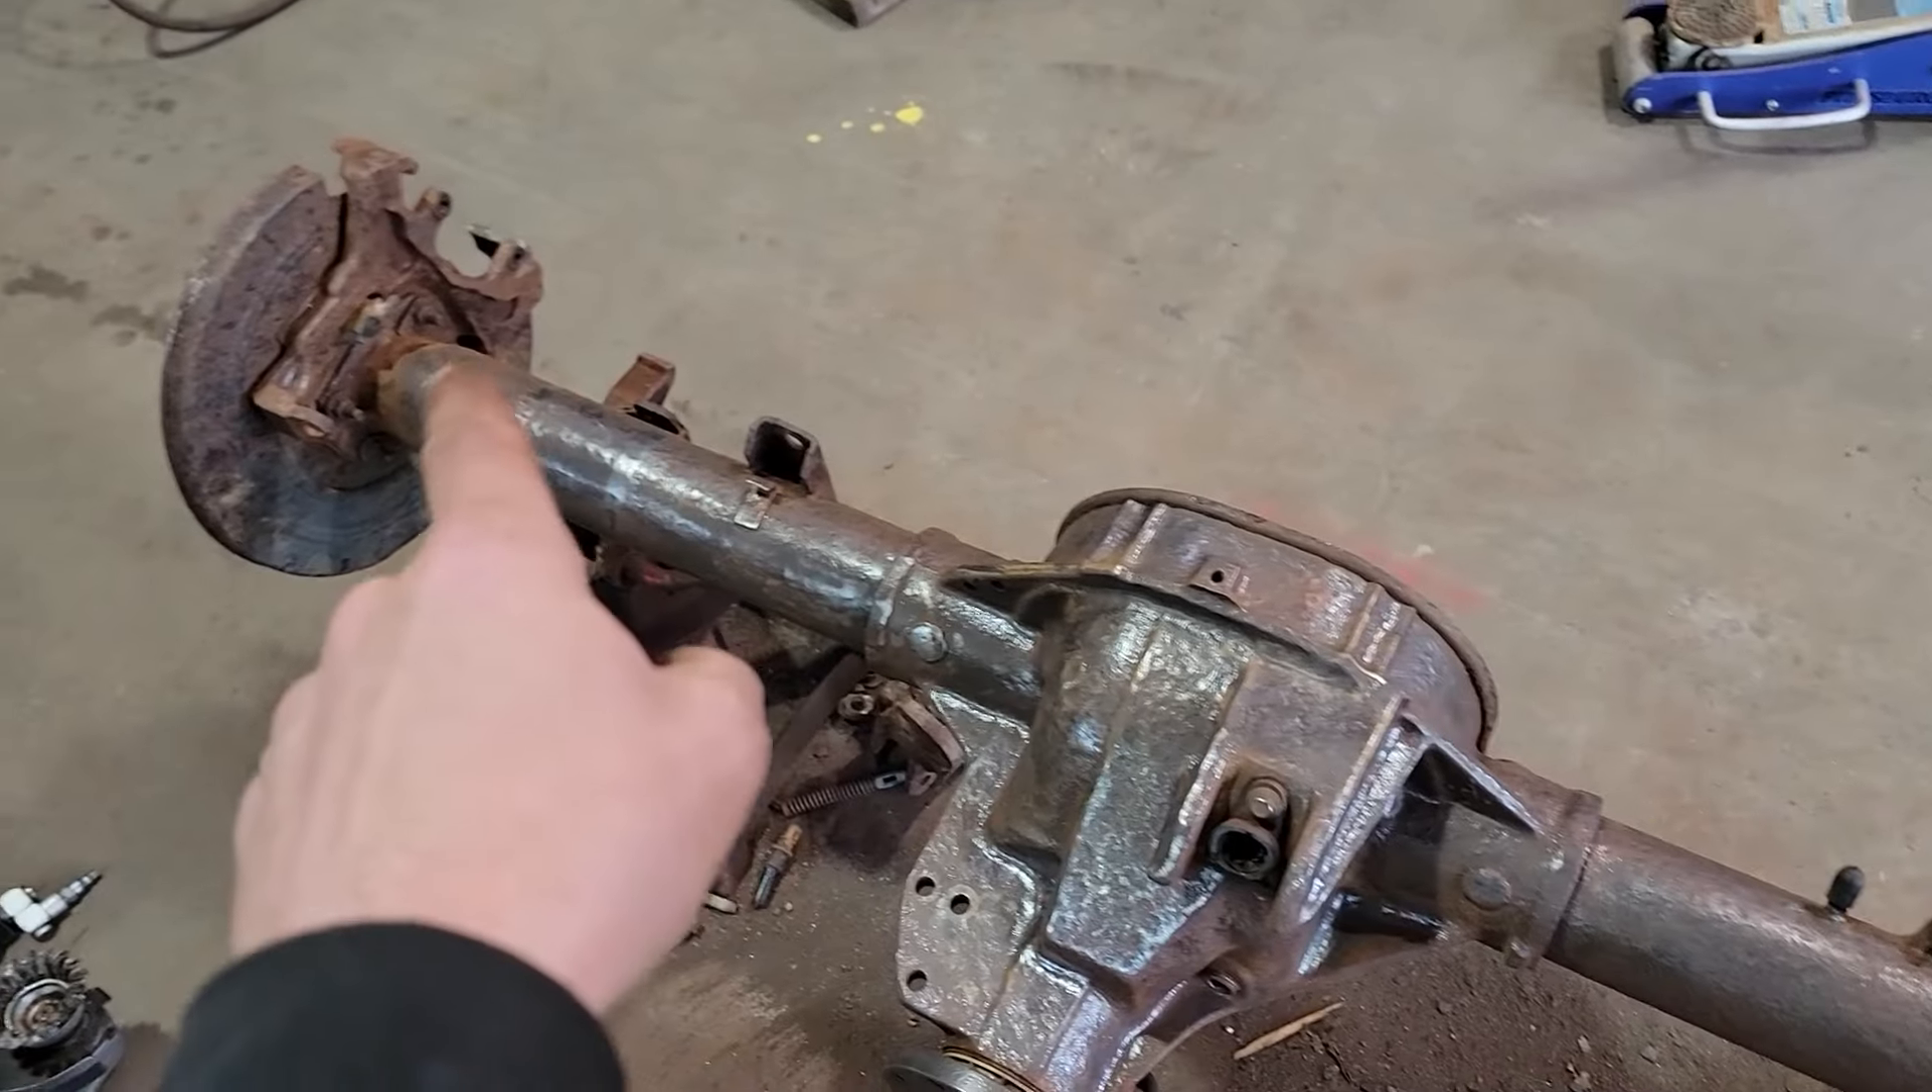I still need to lop the old mounts off here.